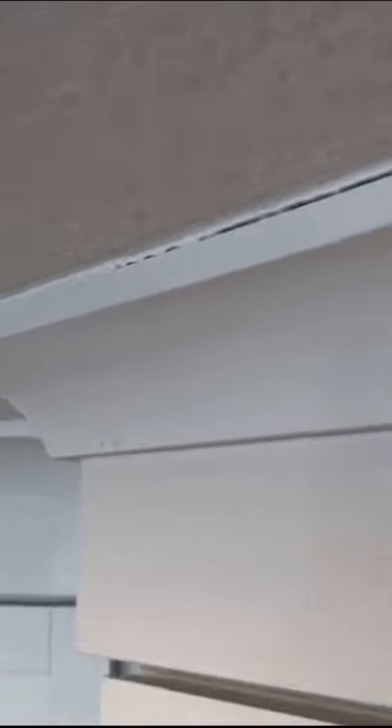So the homeowners just recently had their ceilings painted and as you can see, there's big gaps where the crown molding meets the ceiling.